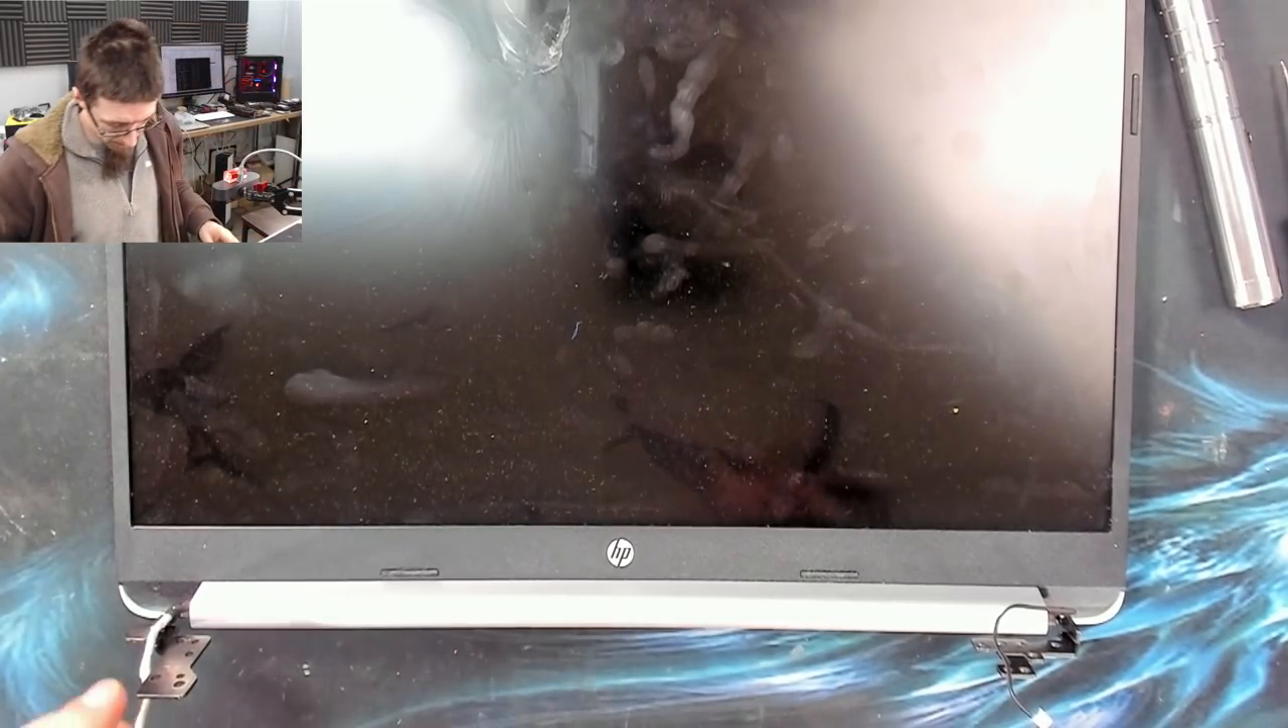And now I can just lift the body away from the laptop and put that to one side. Now we've got a display assembly.